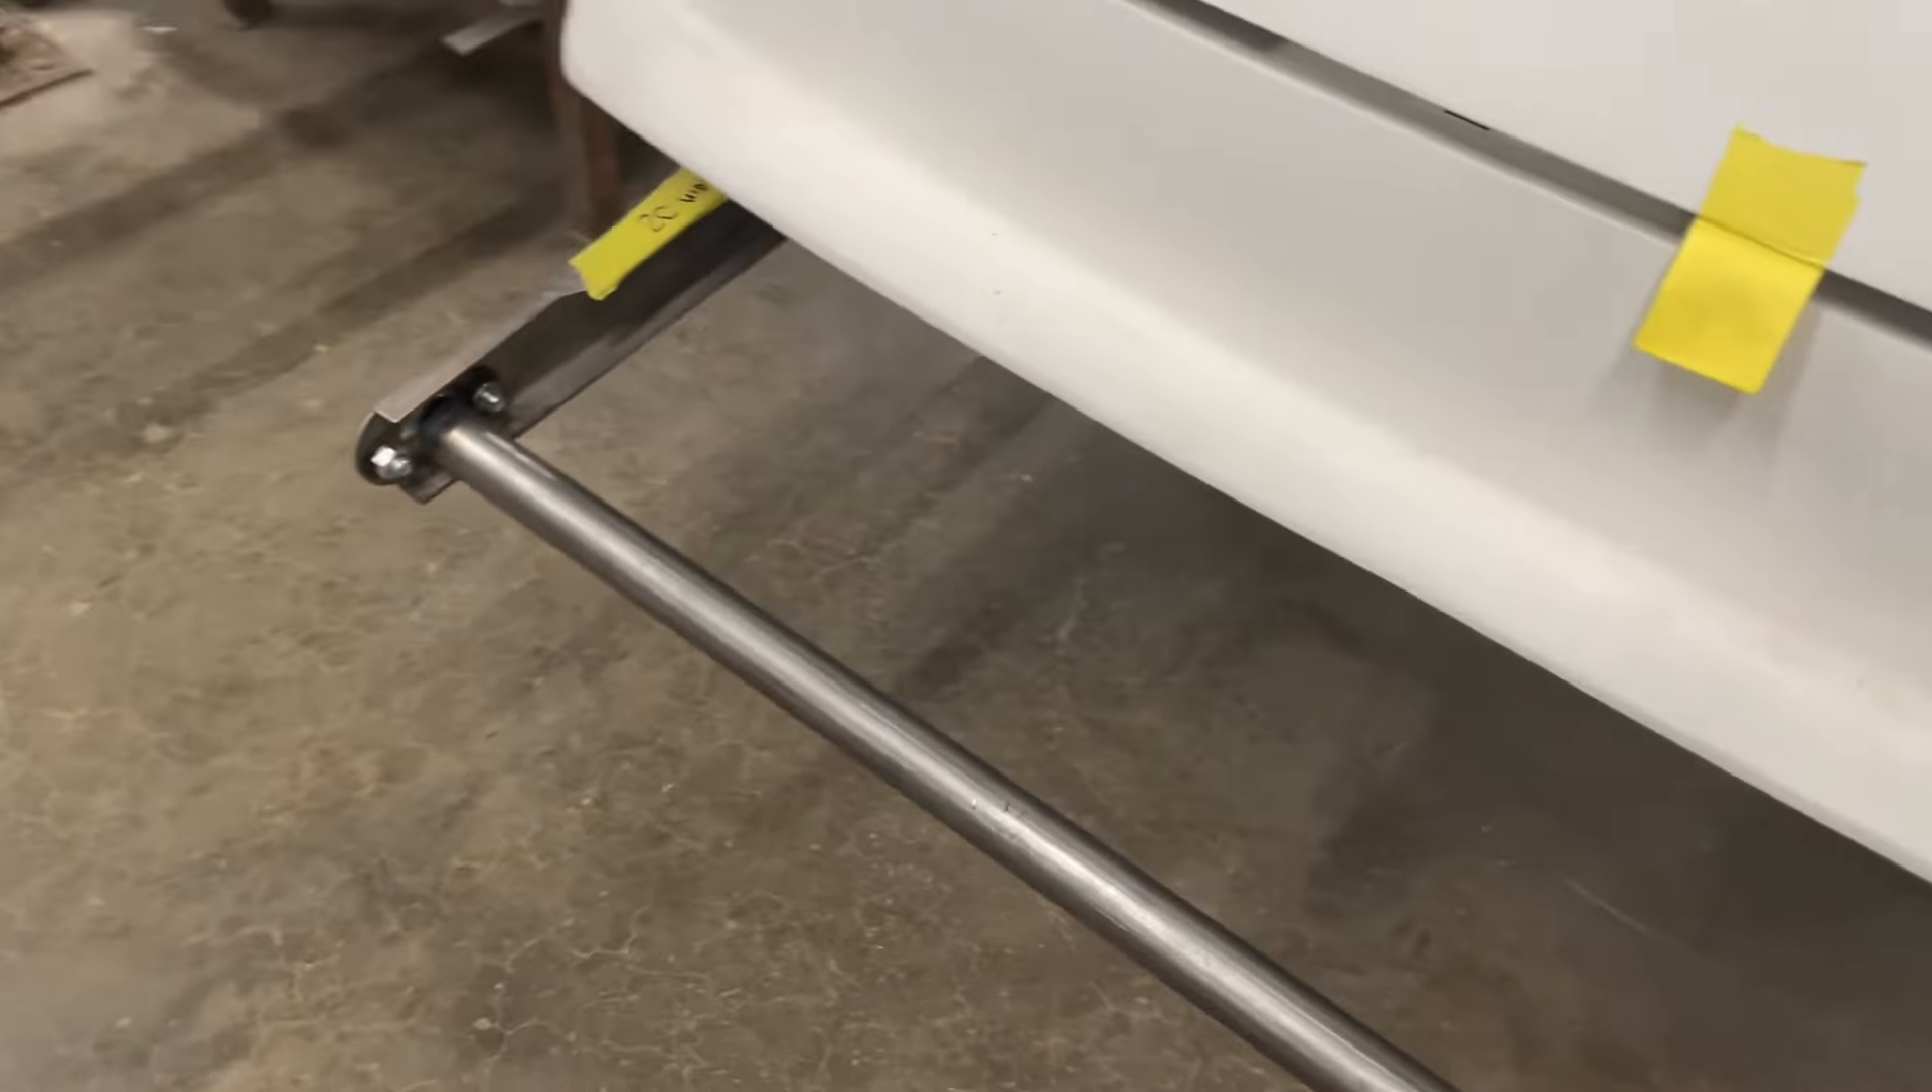We got the rear crossbar bolted in.